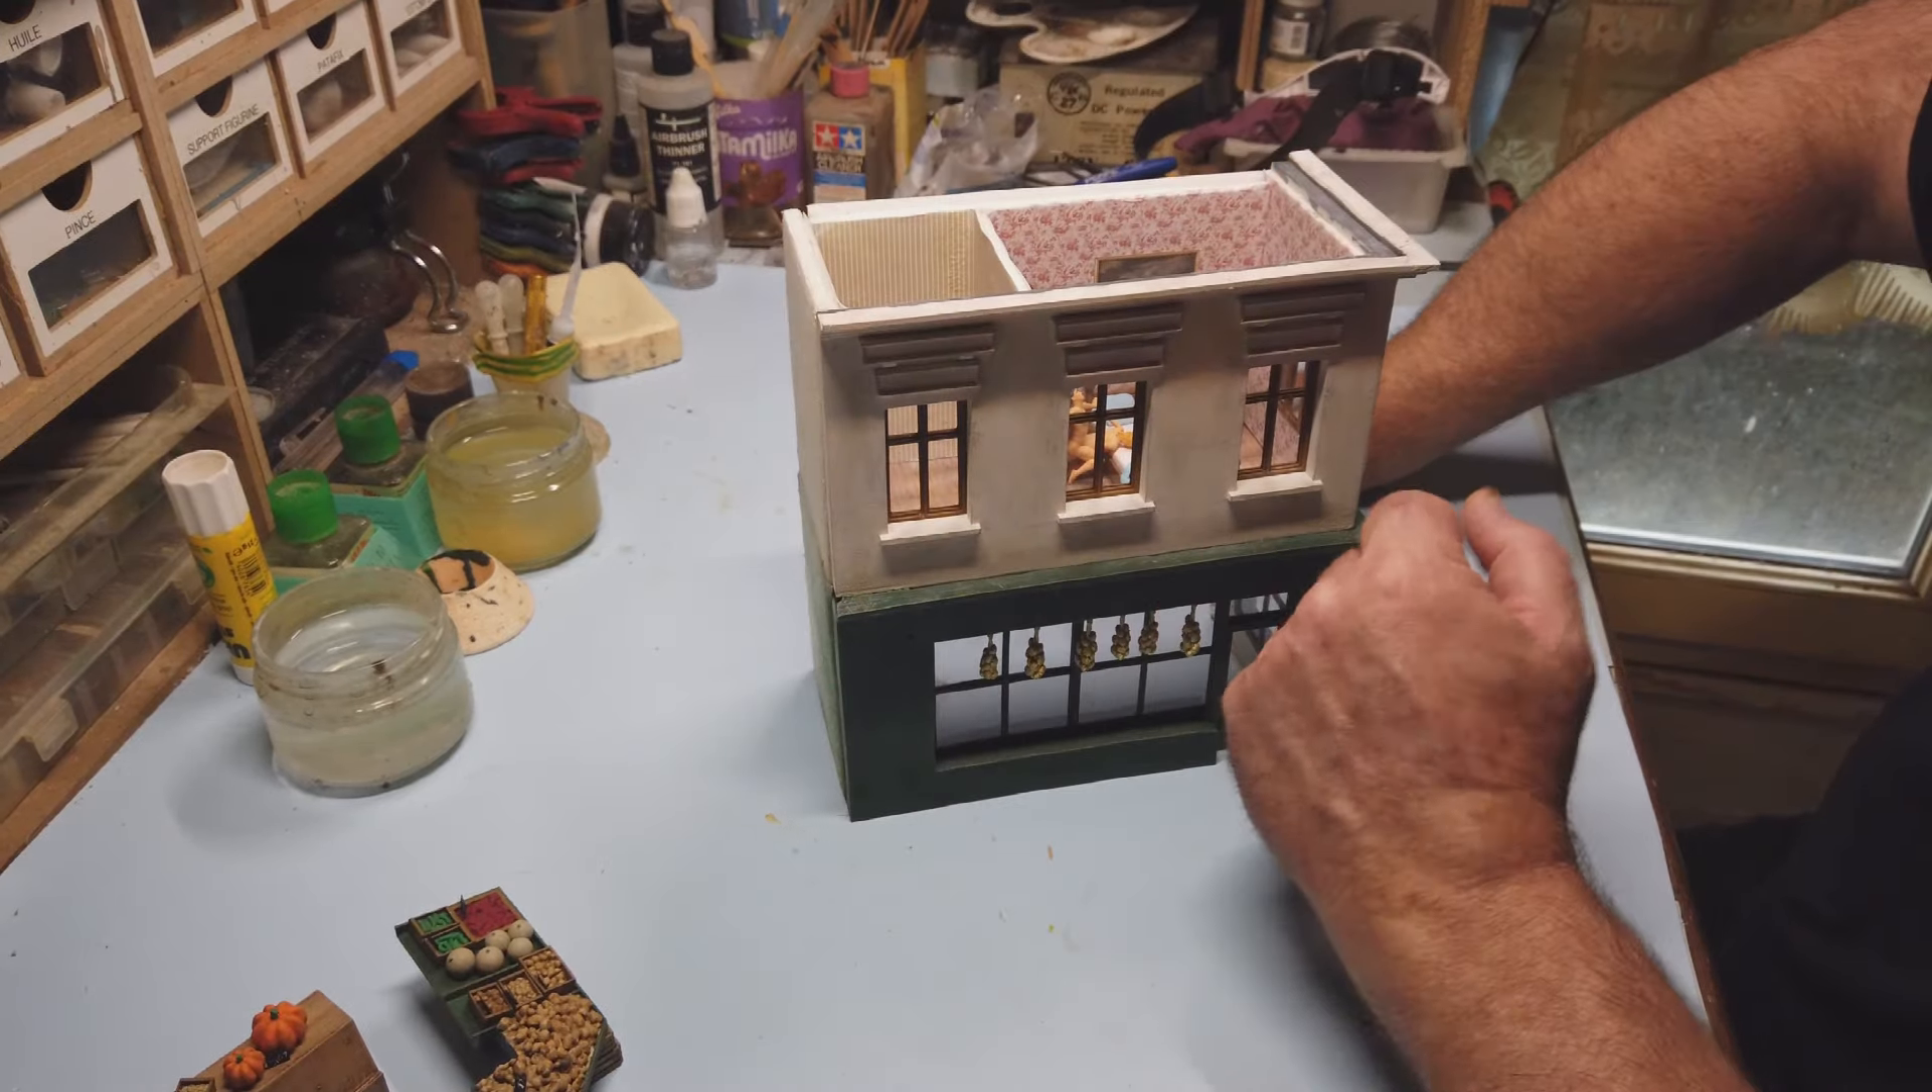J'ai encore les petits garde-corps à poser devant les fenêtres et puis la toiture.